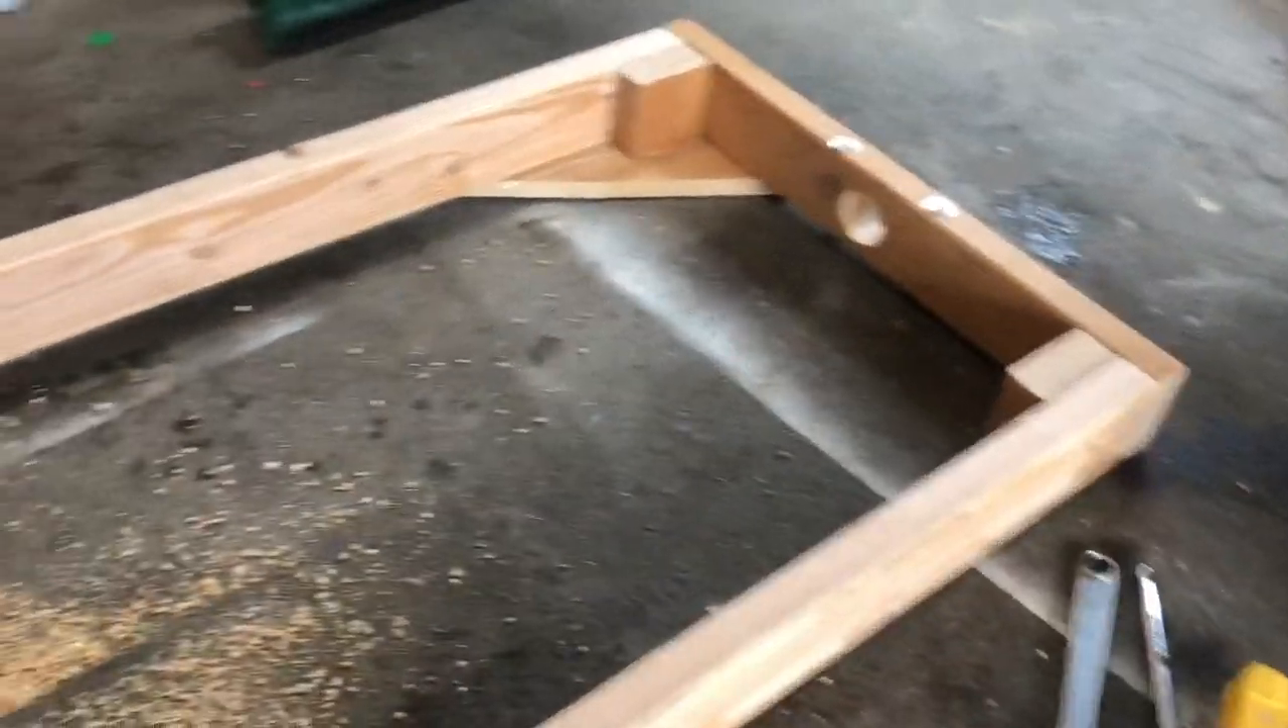We have our triangles in the back to help strengthen up the joints and we have the blocks that we did in the earlier step.